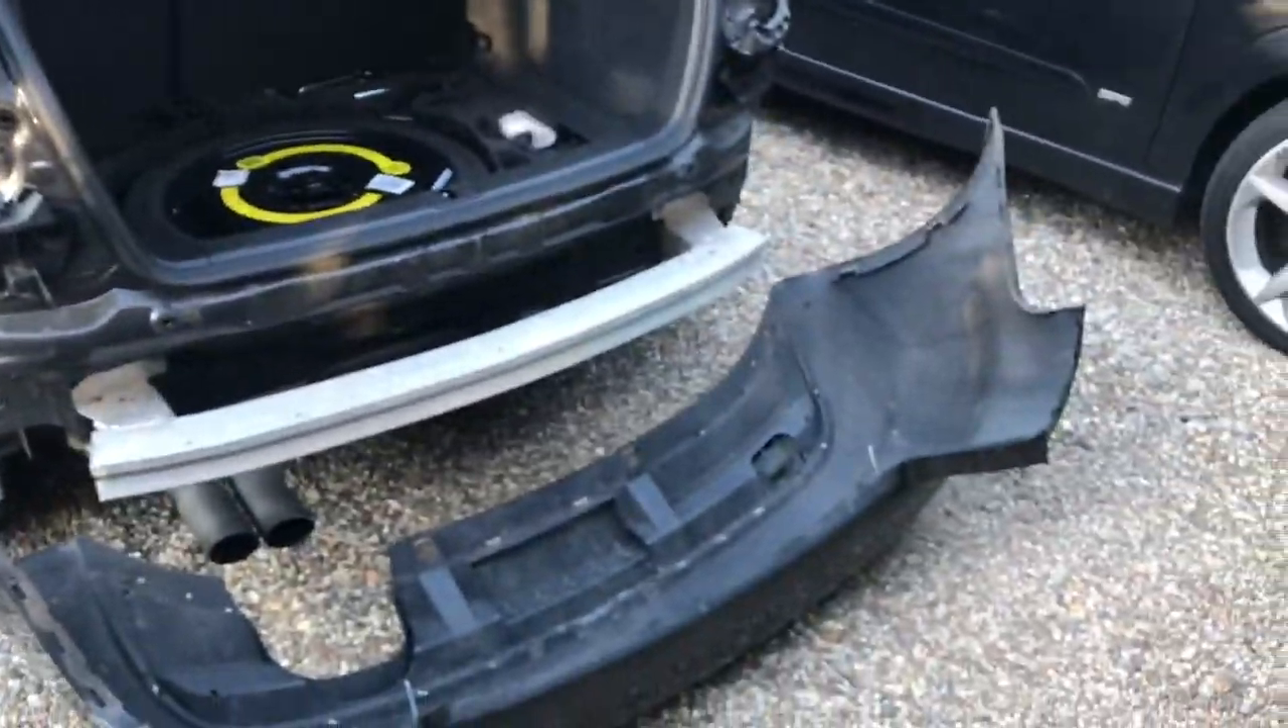Alright so the bumper is now off.